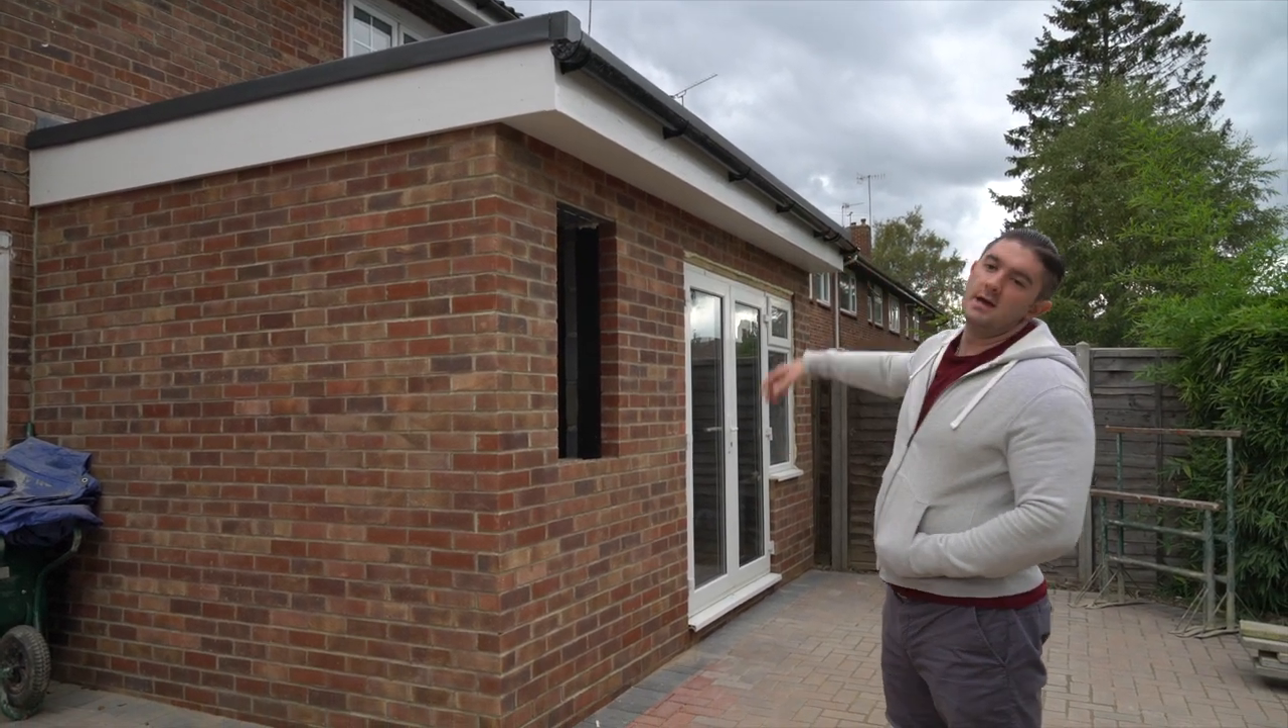So we've had a look around to check against the schedule works and obviously as you can see we now have a roof and we have soffit boards and guttering and all that good stuff.